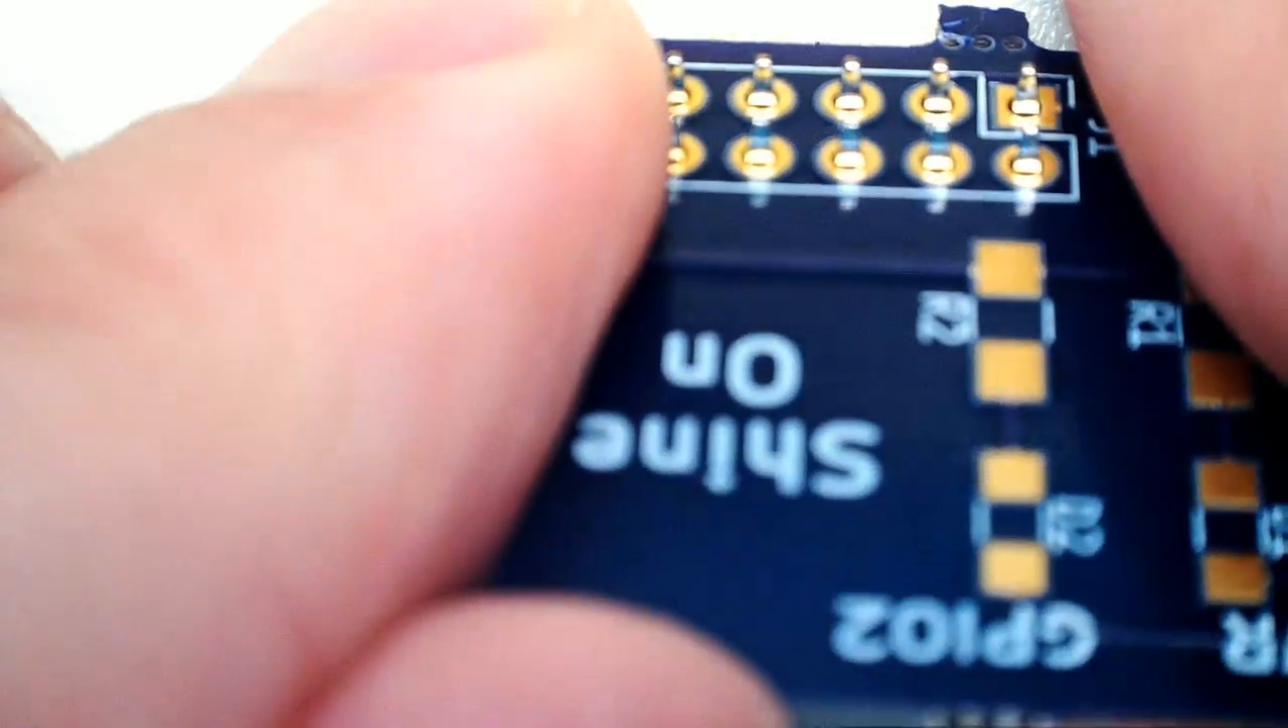You see the pins come all the way through to the top side here.